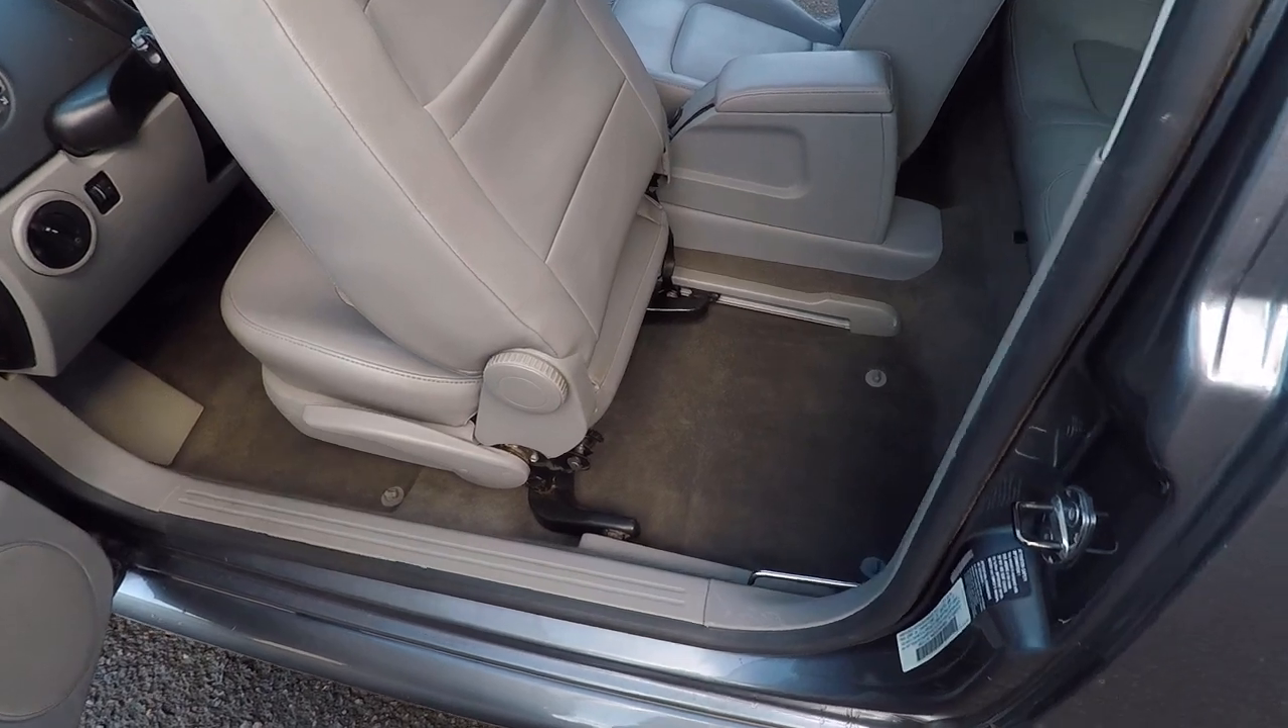Well, the seats are all back in. Everything works. Everything's back in. All the pieces, all the trim, everything looks great.